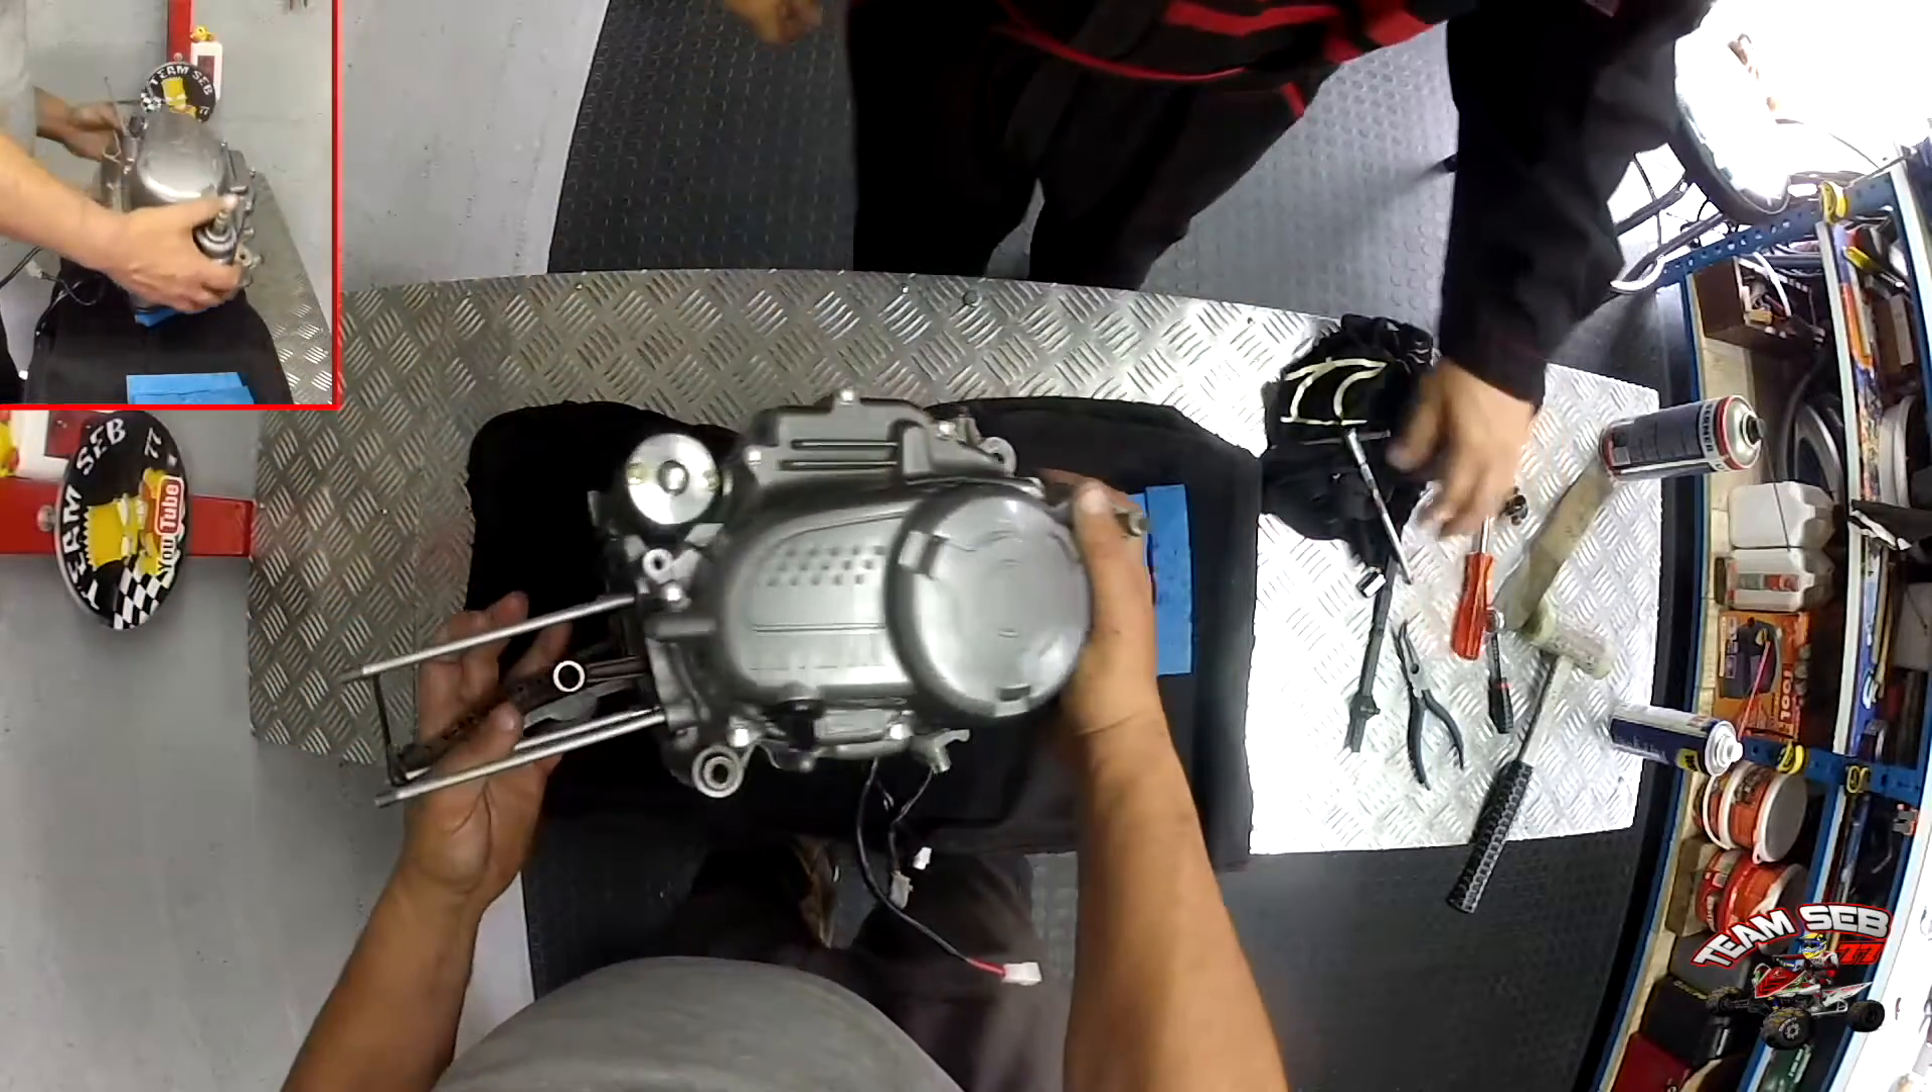Le moteur est loin de tourner puisqu'il n'est pas dans la machine.